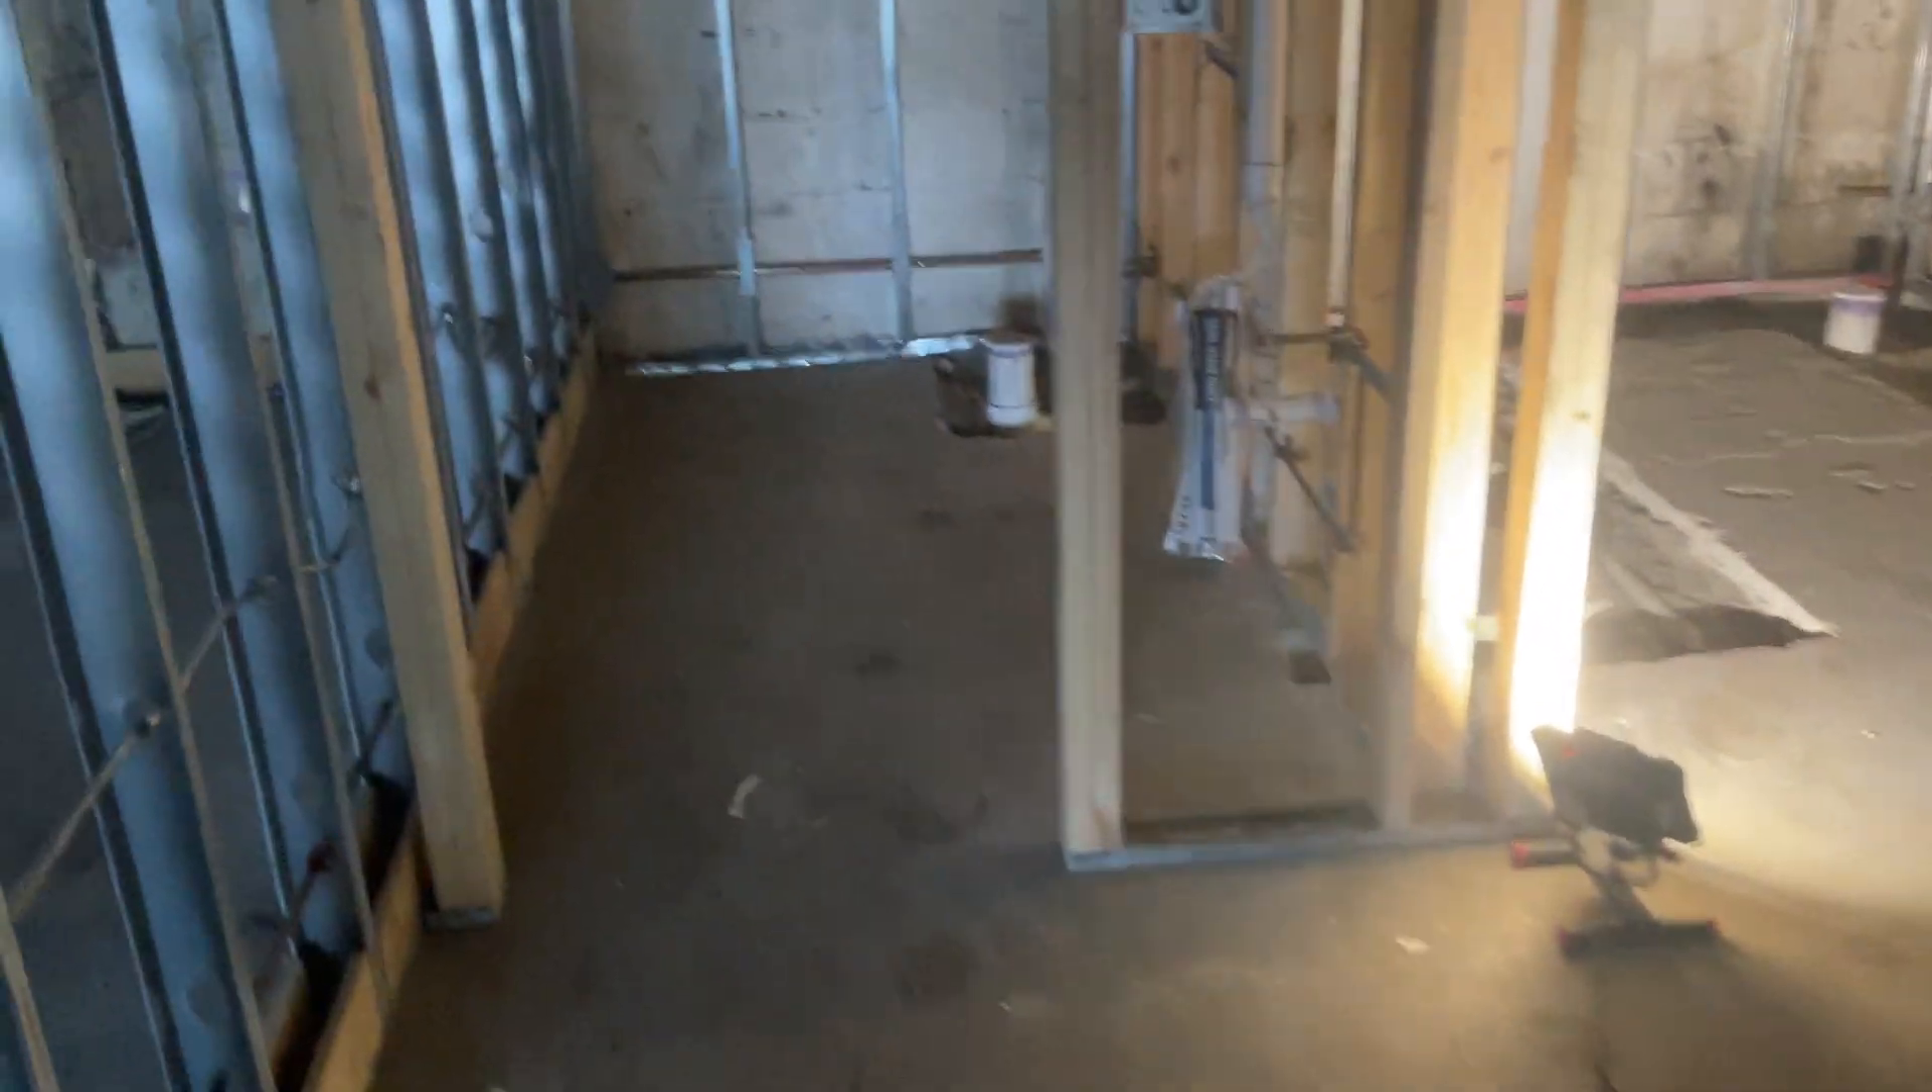This is Moya's office. You can see we have all the framing here.